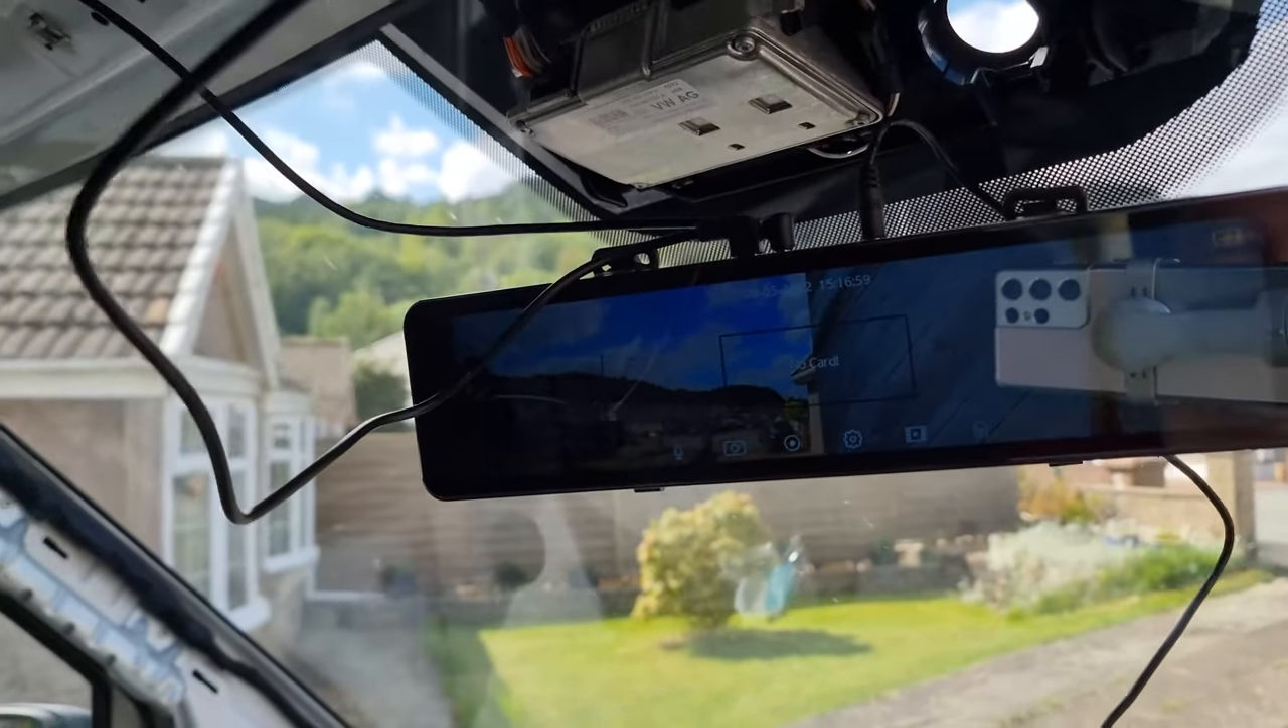So we just need to tidy up all the wires now.